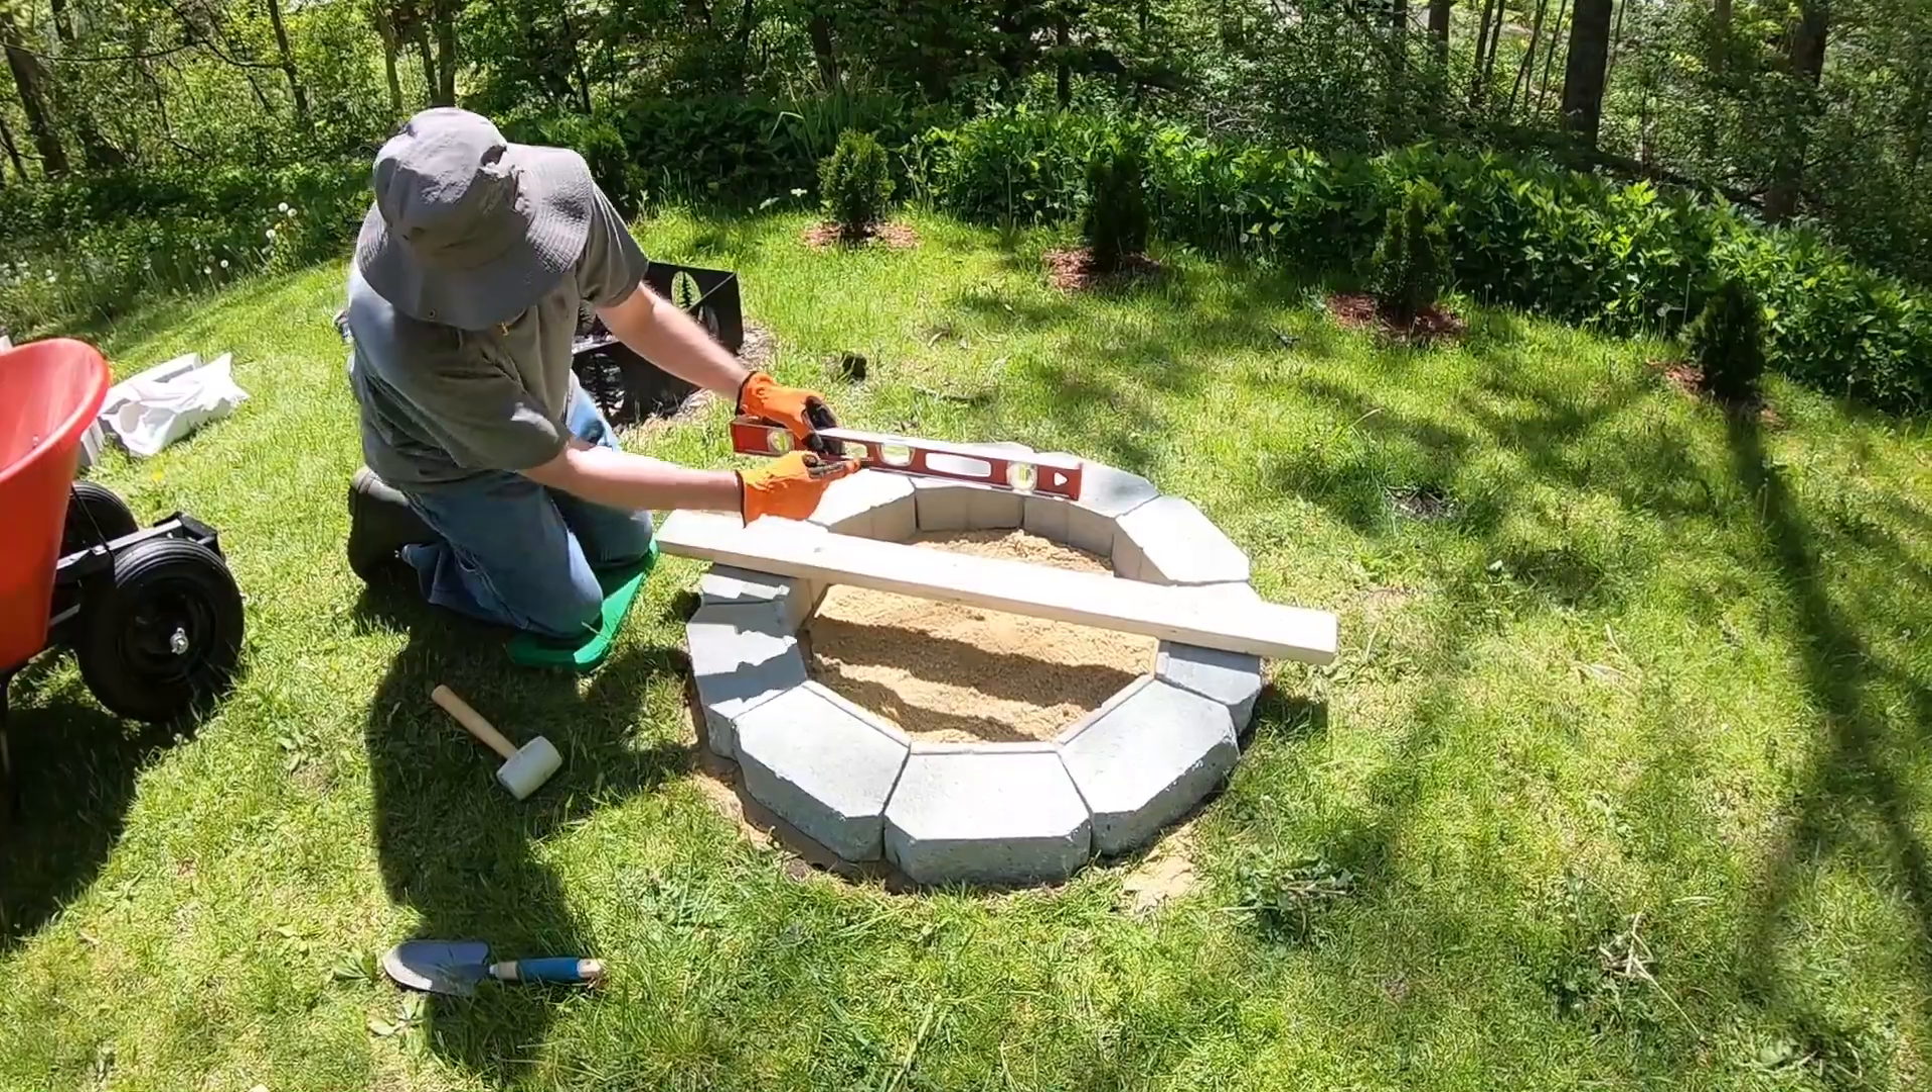Okay, well now we have the first layer or the first level of wall blocks down.